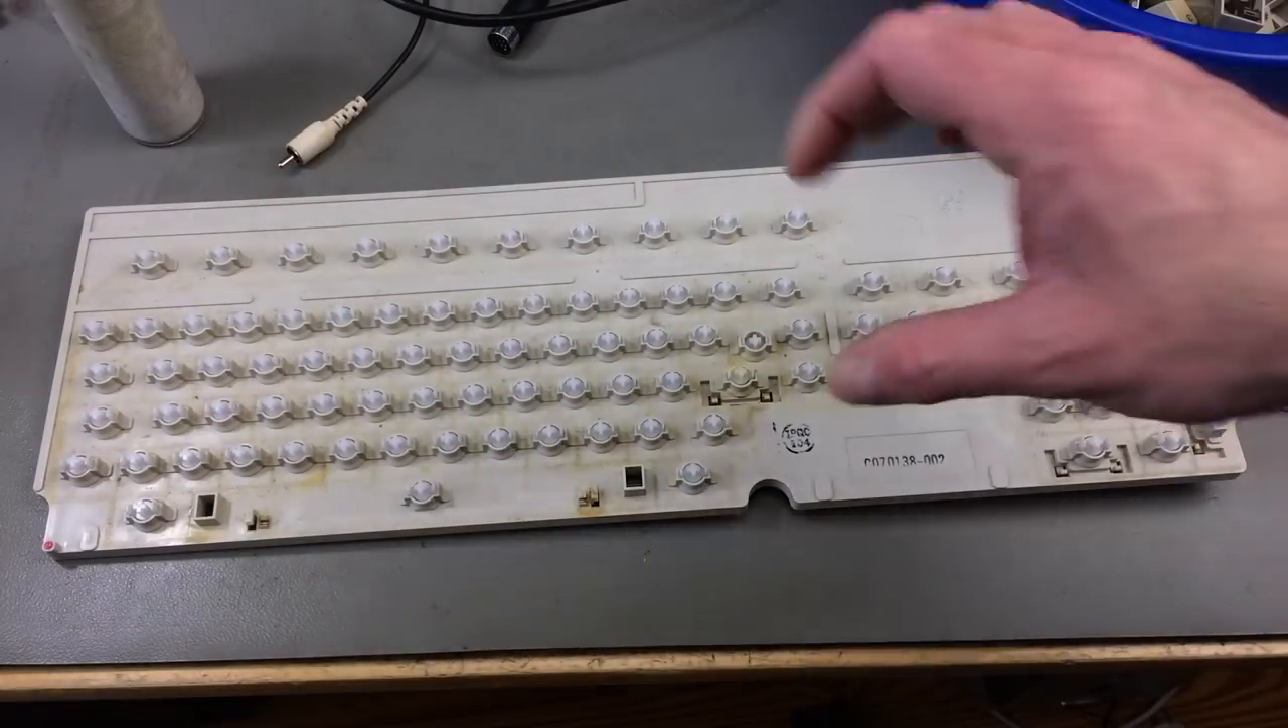So I got all the keycaps removed.